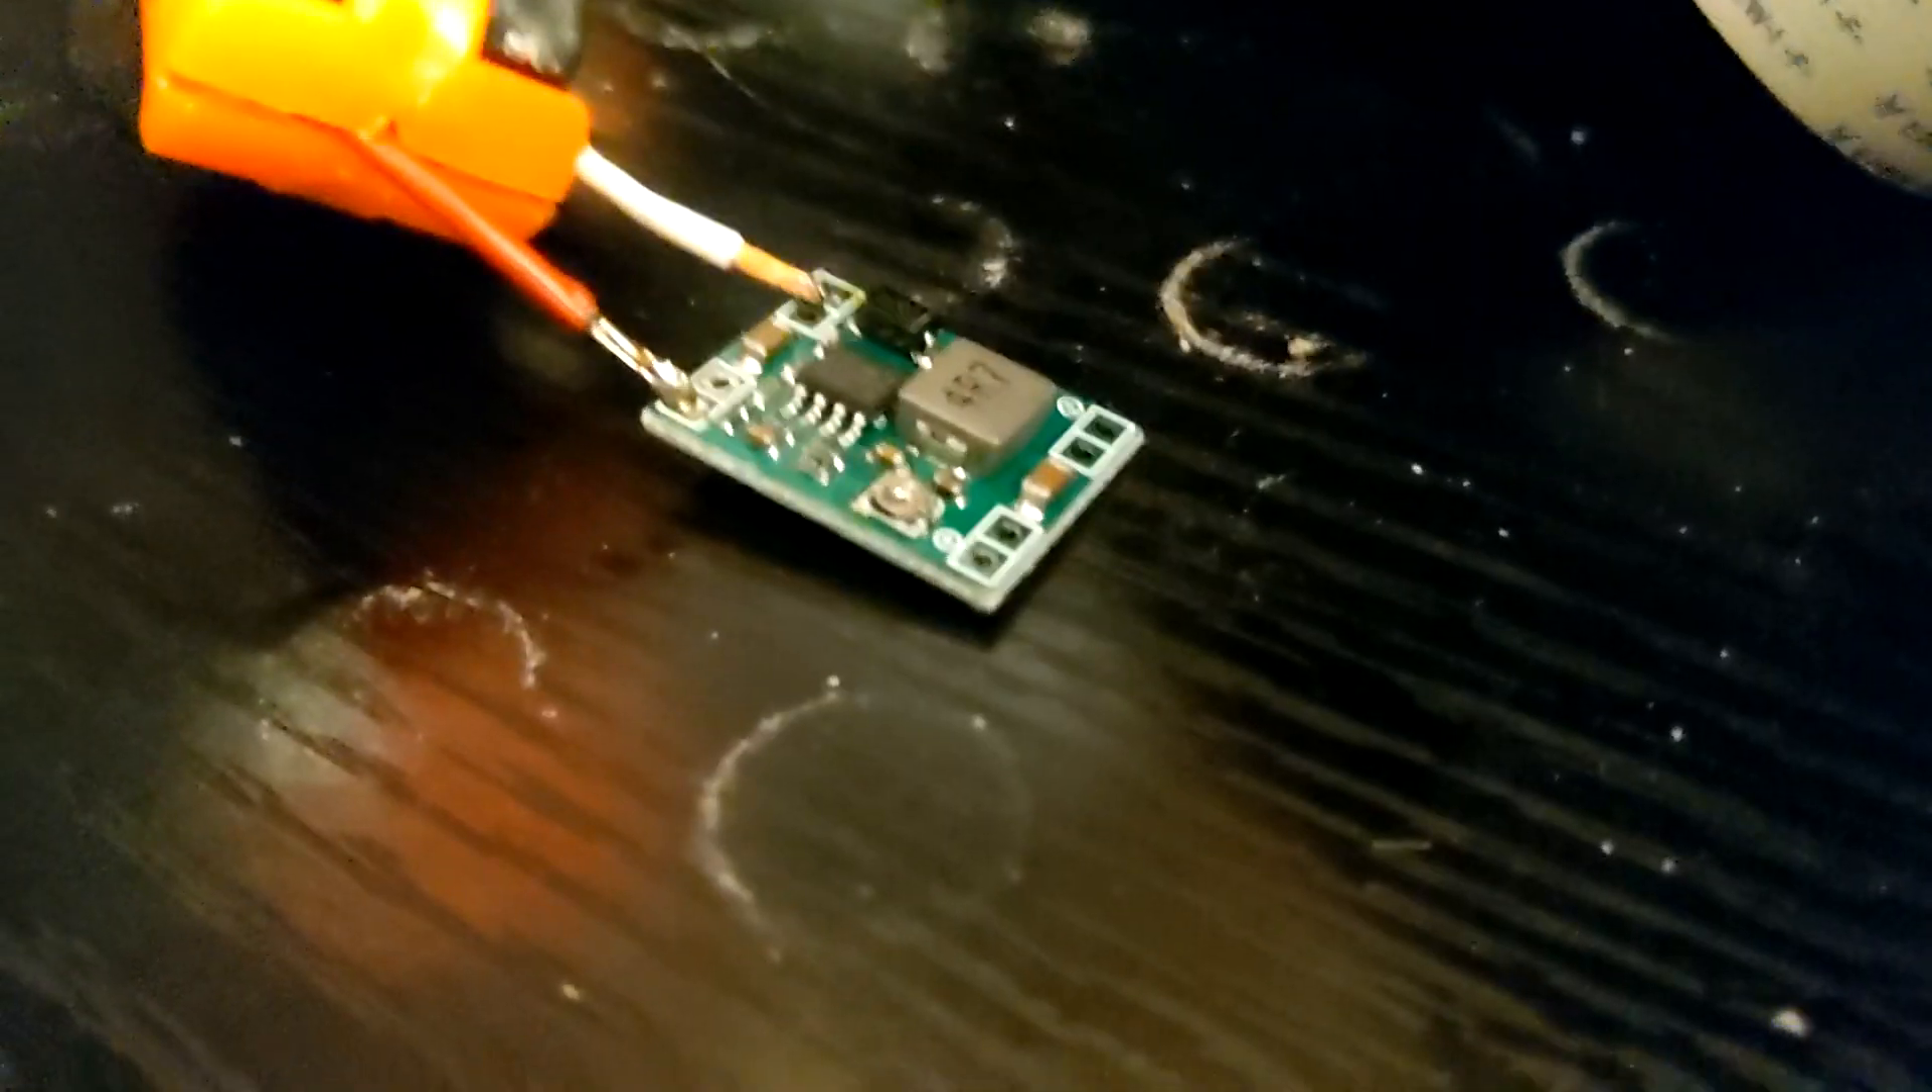Okay, so I've now soldered the wires to the board.